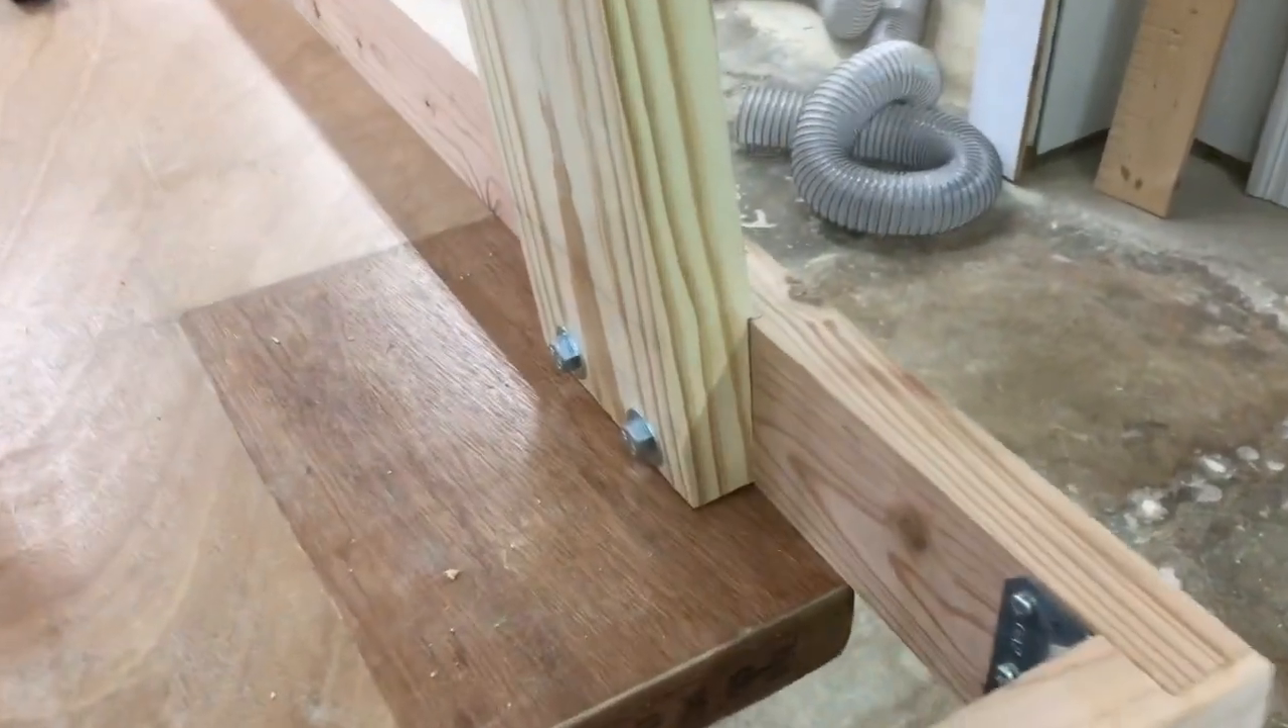At this point the legs are bolted in and again those are bolted in with the threaded inserts.